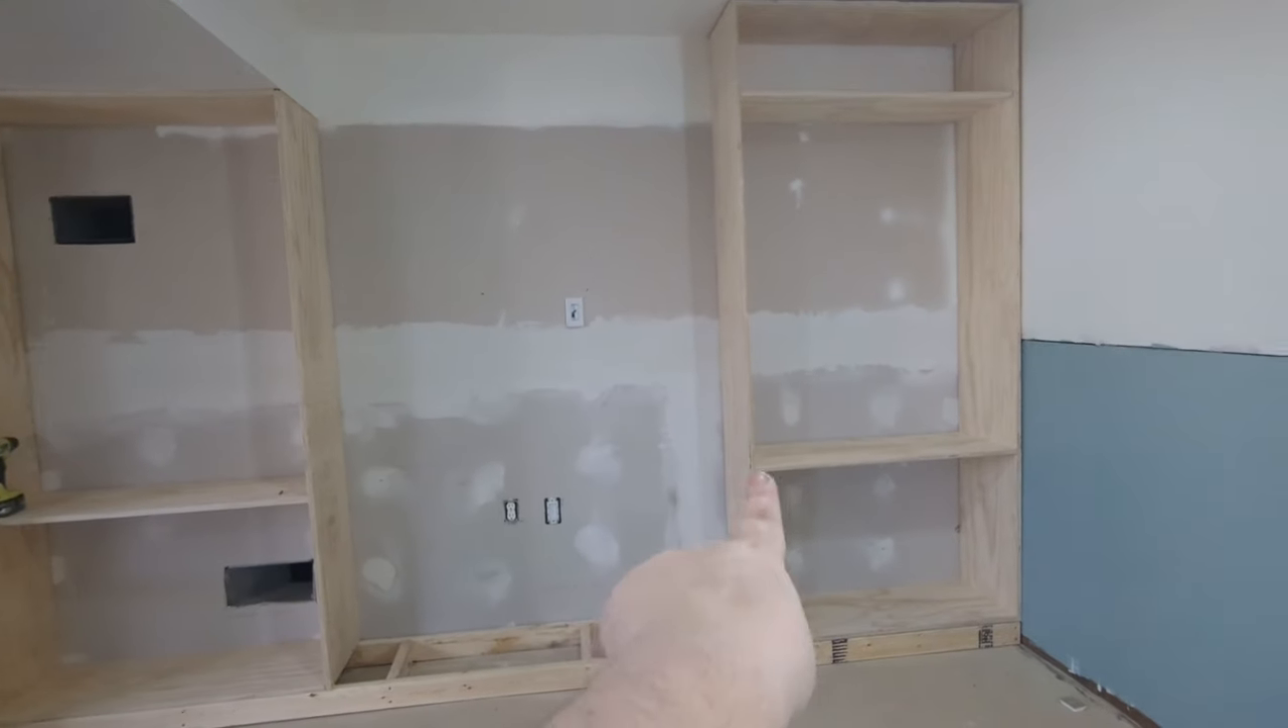So, we have our two bookshelf boxes now We still need to build the box for the TV stand.